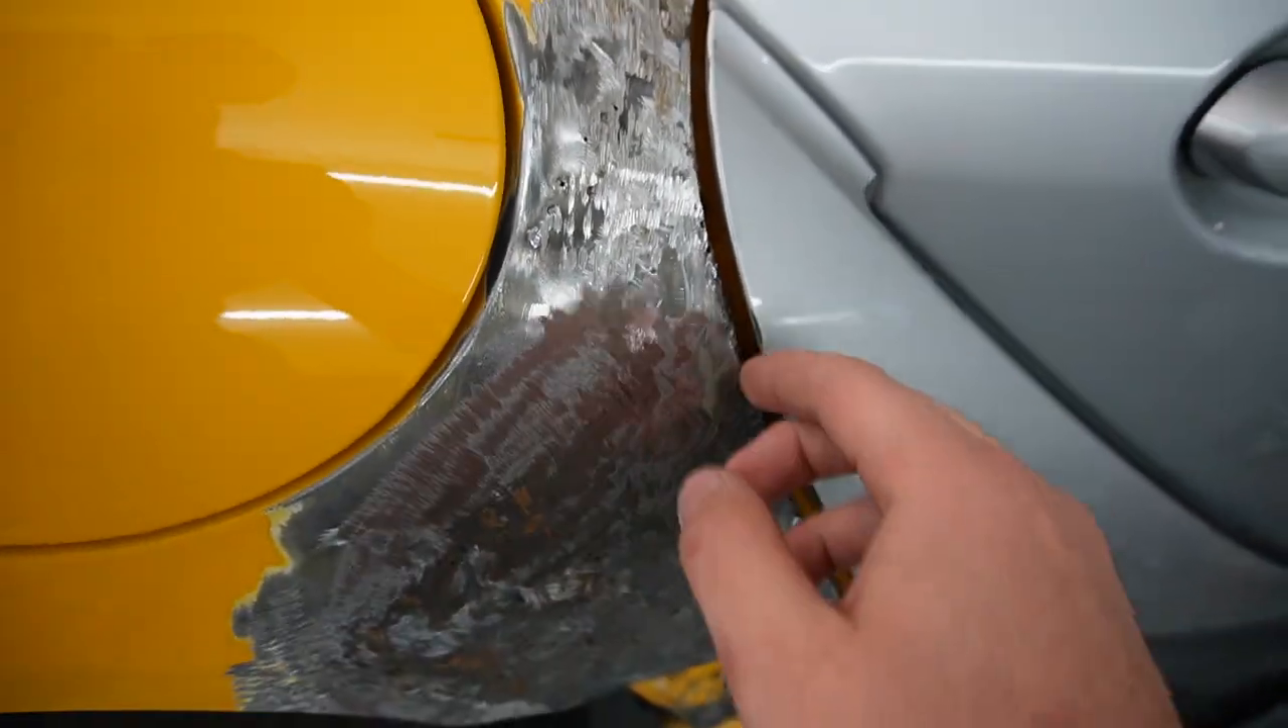I'm not really happy with this gap right here It's actually pretty, pretty, pretty bad.